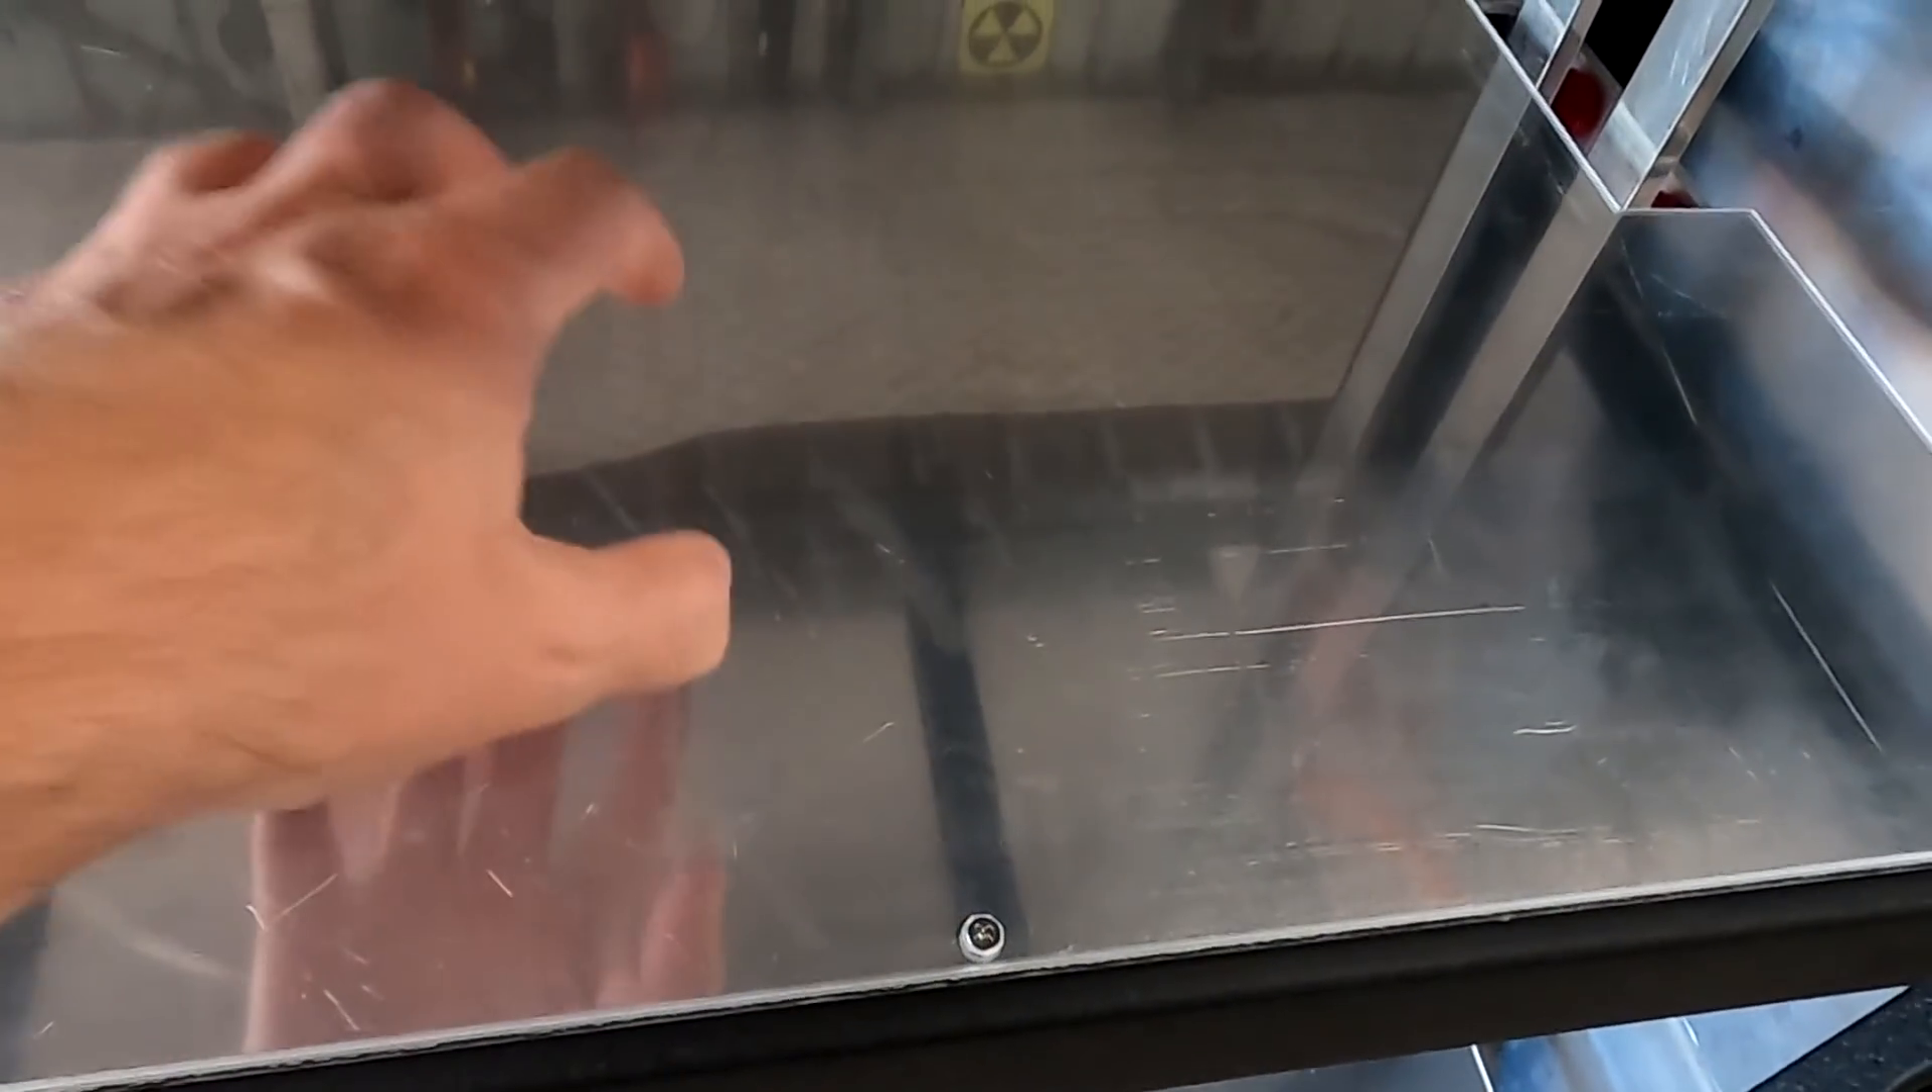Okay so we have now mounted our acrylic on top of the aluminium shelf this is all nice and sturdy and isolated now.